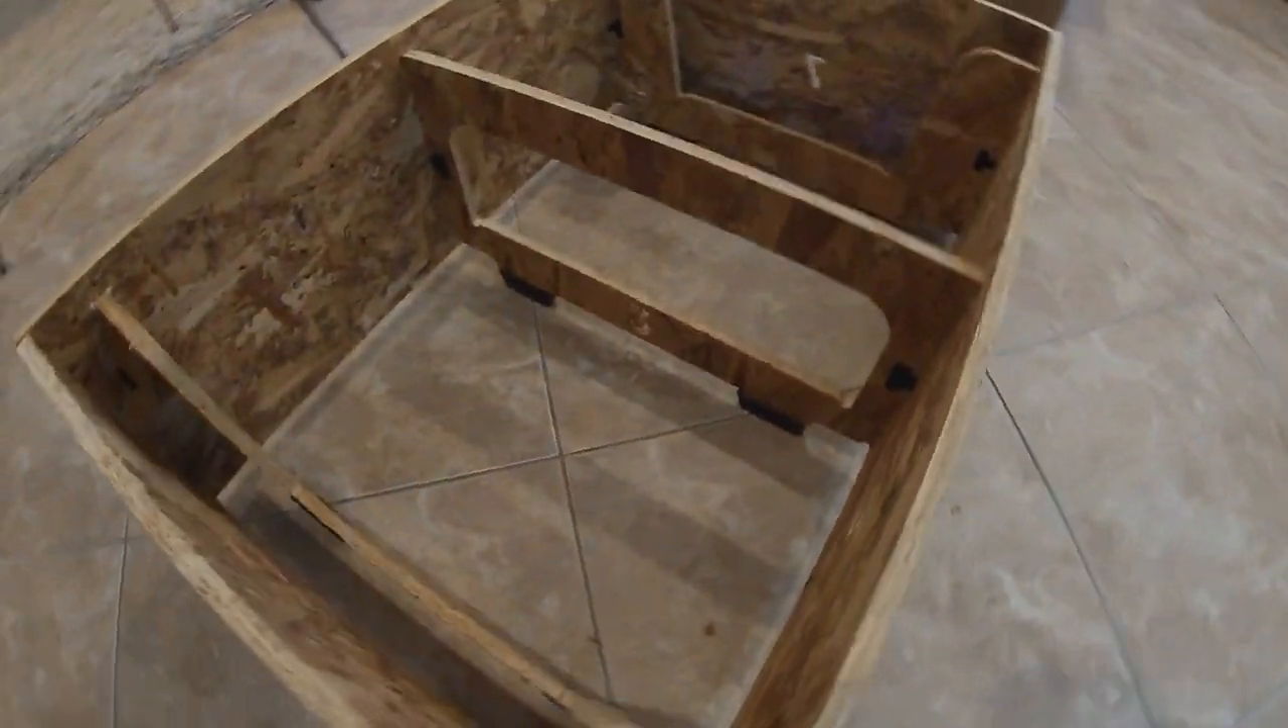So, we've got our box assembled for the ottoman.